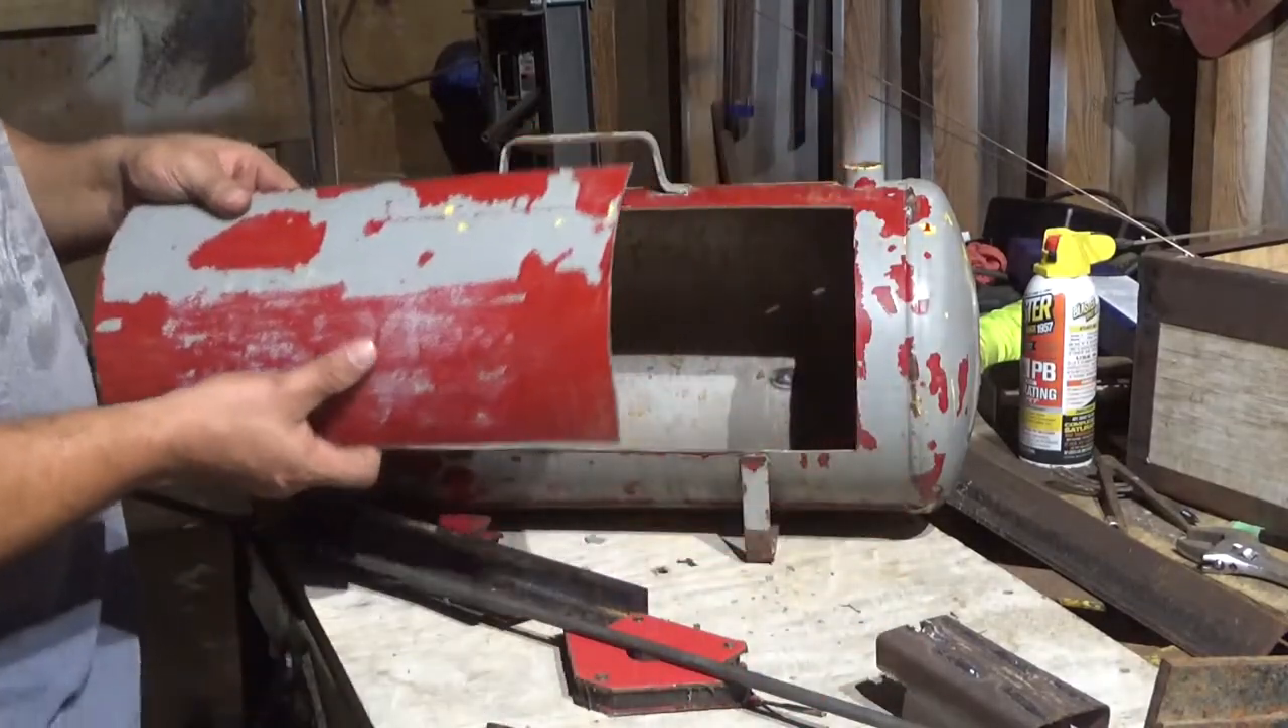Okay, so at this point, now I have my door cut out.